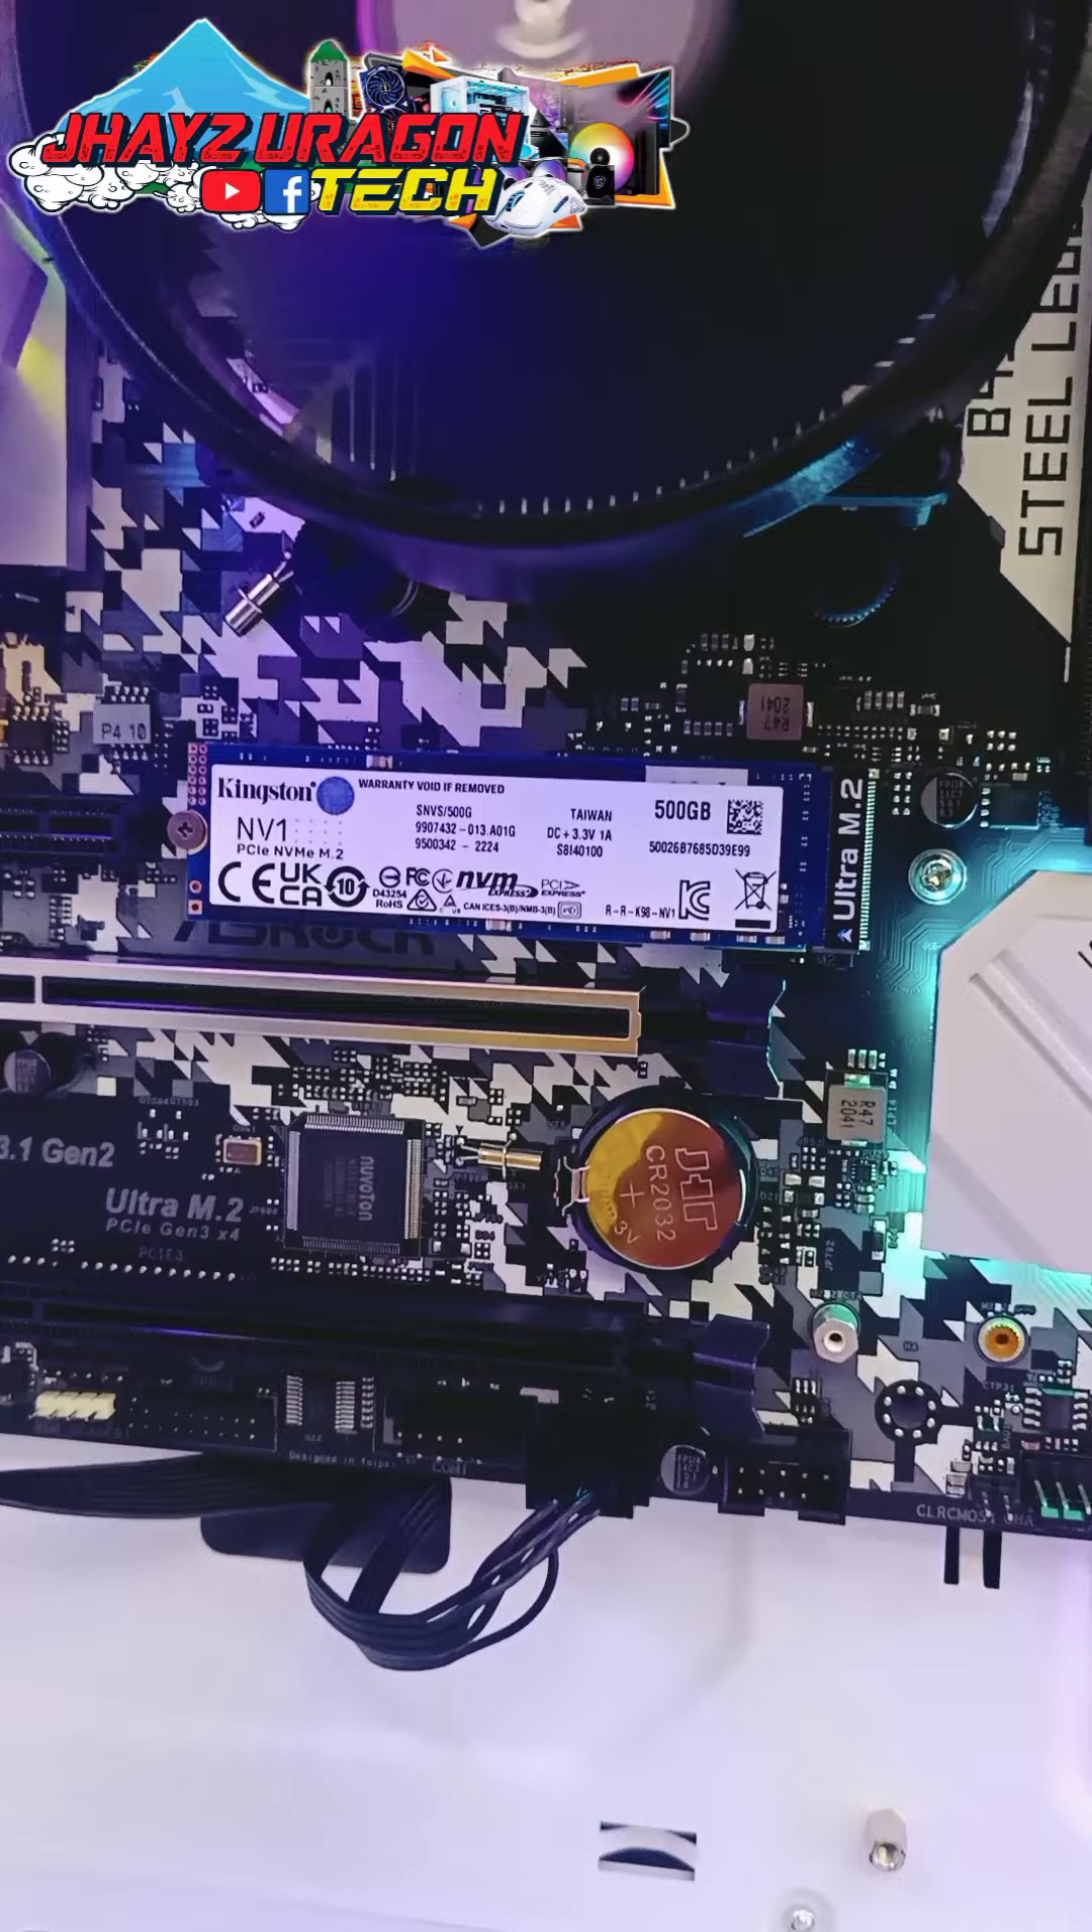Ang nirecommend natin sa kanya is NVMe na Kingston 500GB M .2 Ayan guys, nakakabit na sya.